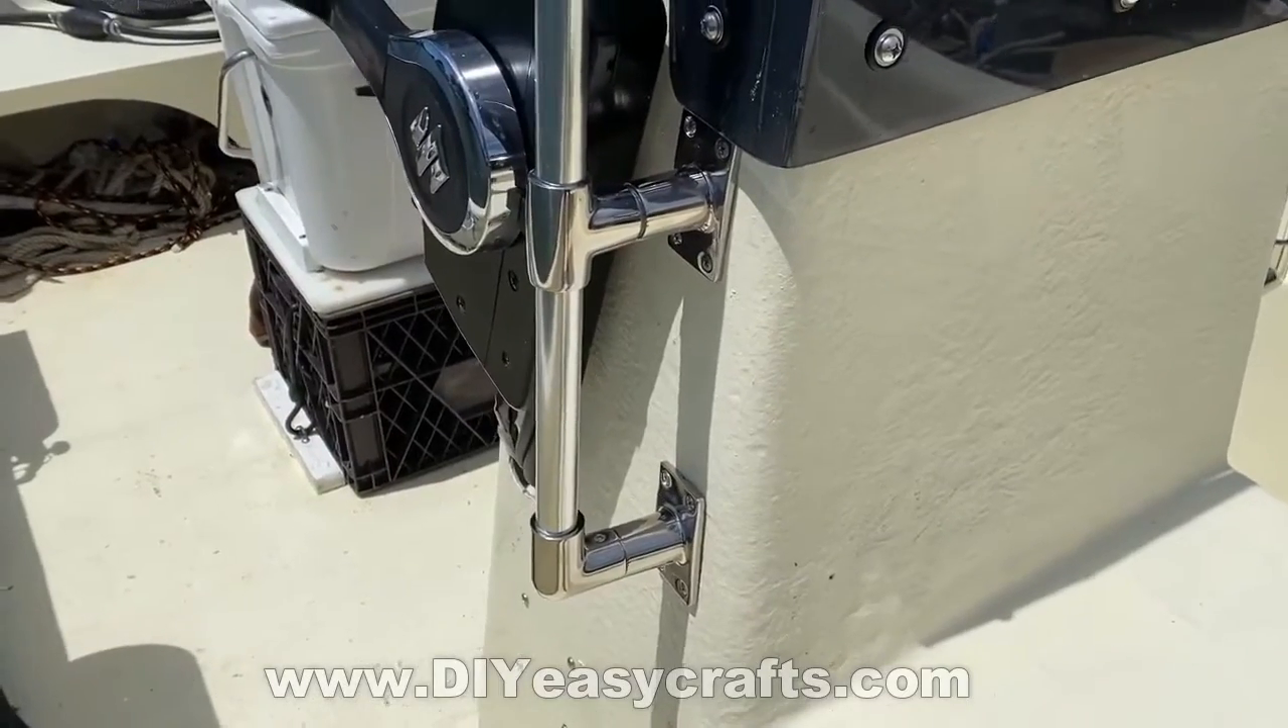I ended up with a very nice grab bar.